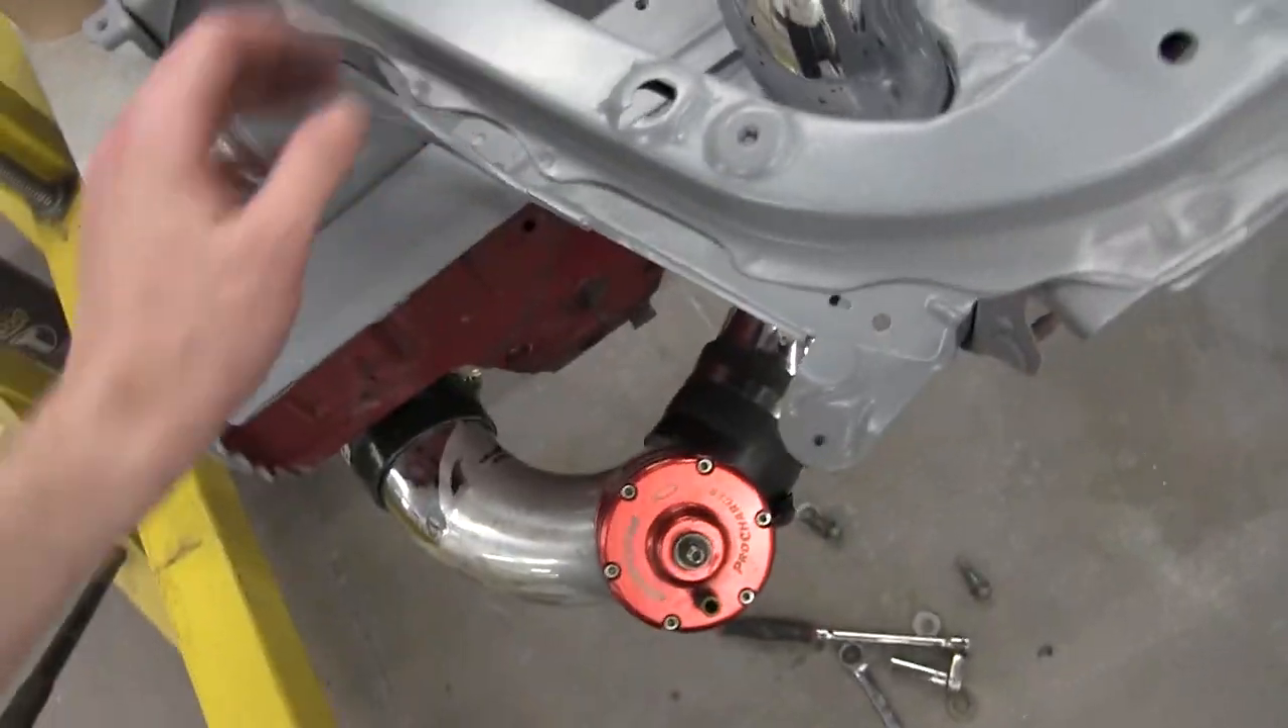All right, here we go. All right, so I got the piping in.